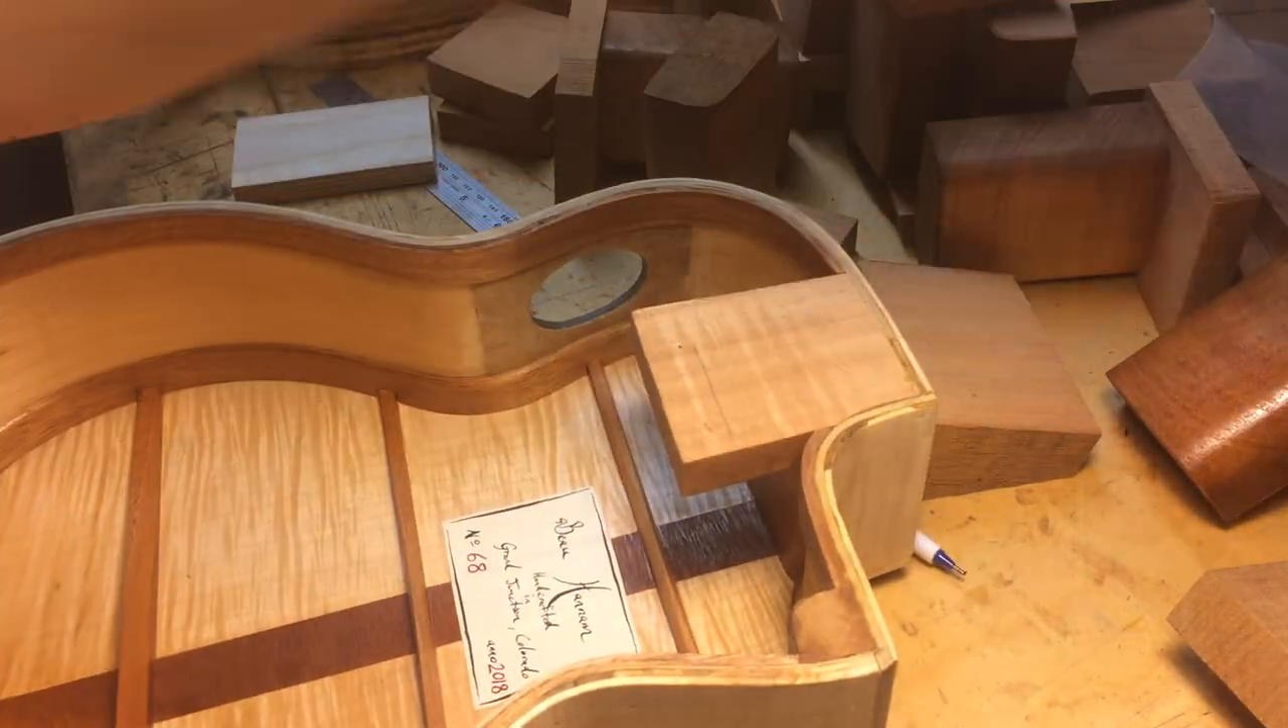So this is the end result with the back glued on.